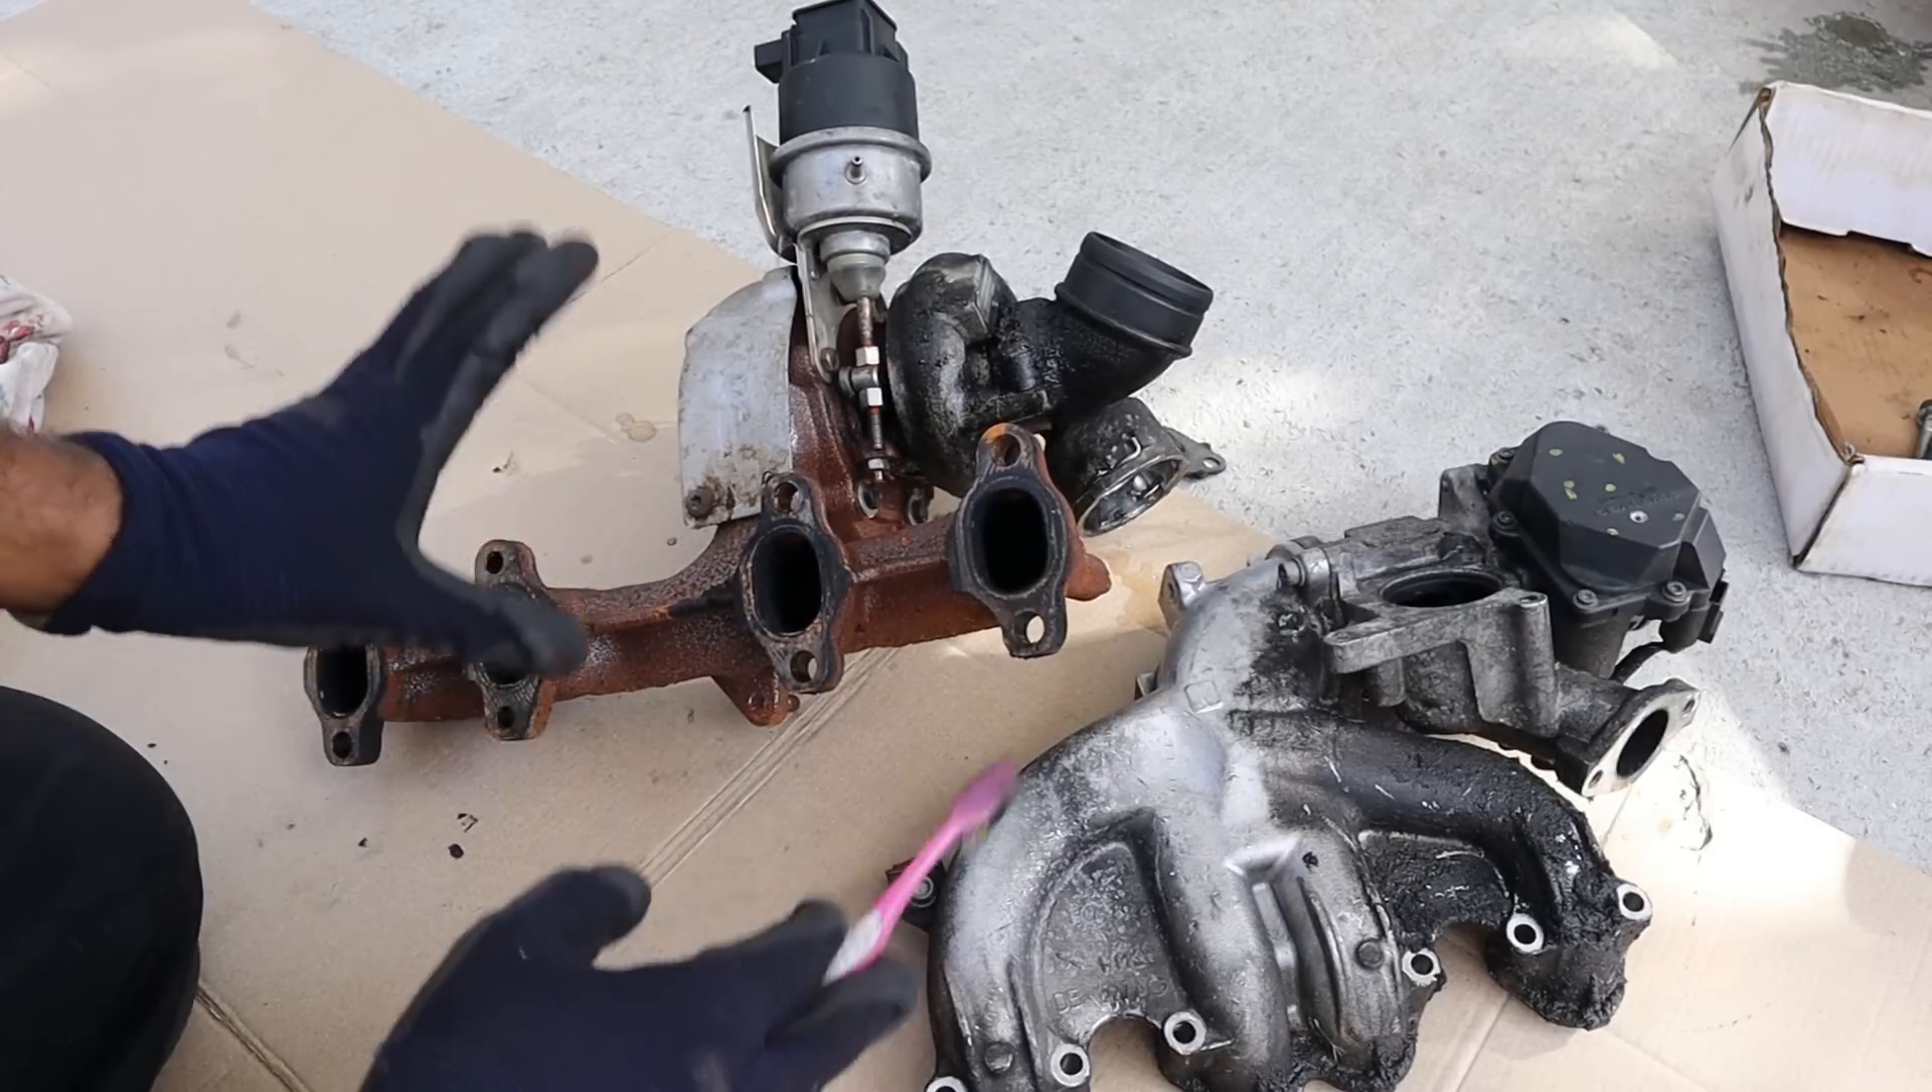So here we've got the turbocharger and the intake system removed from the vehicle.